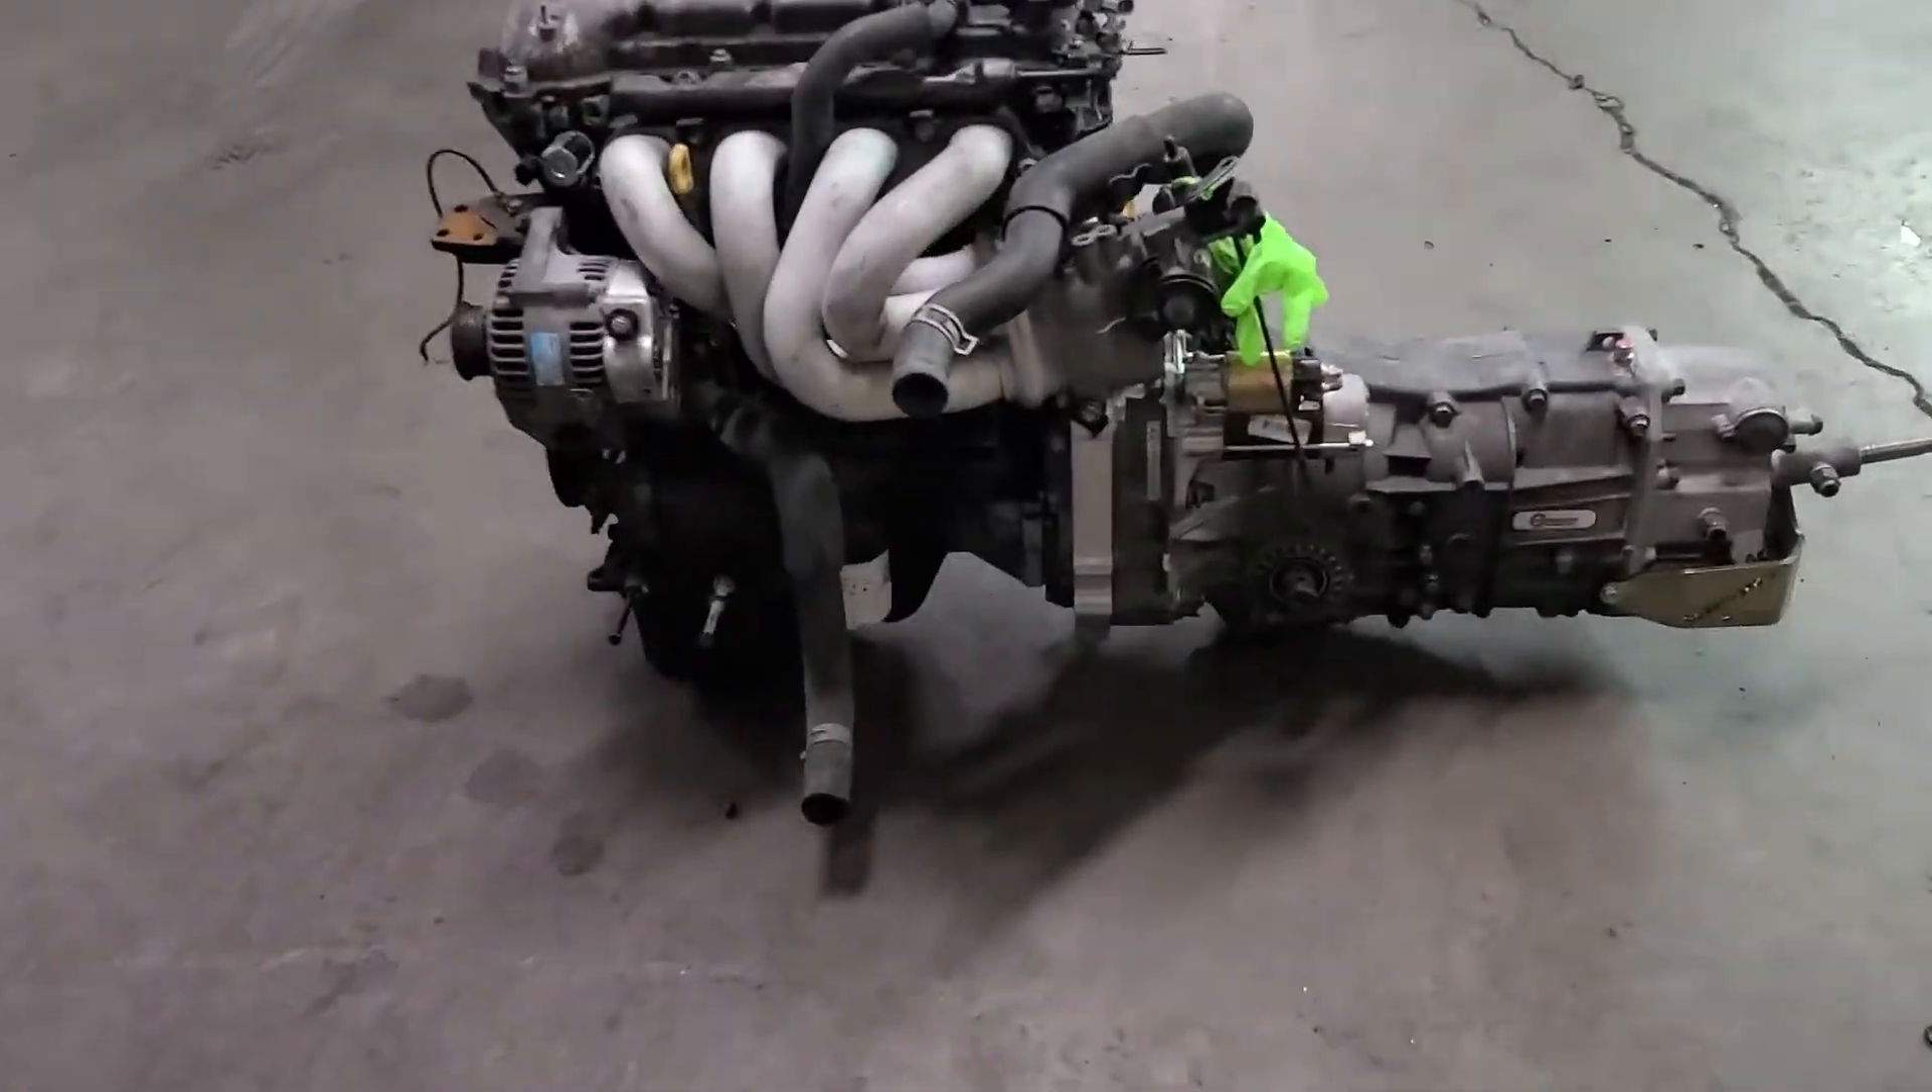Engine is bolted together with the transmission.